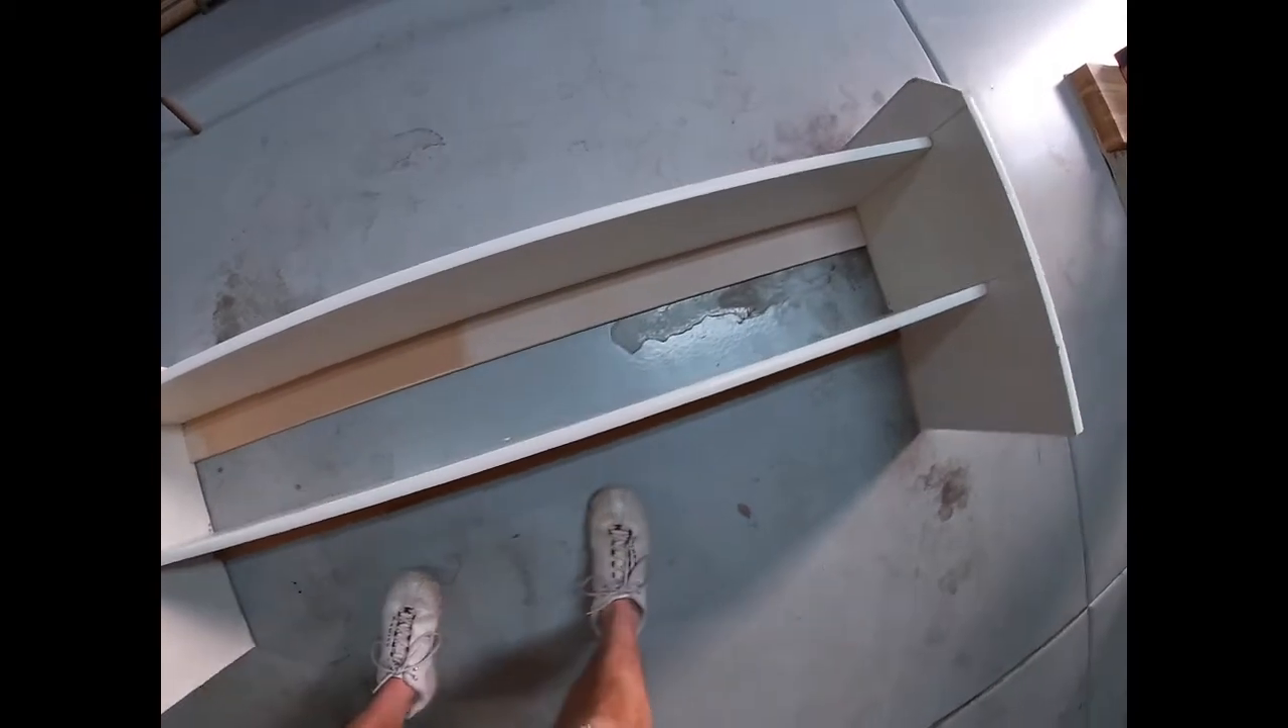So as you can see I've got it all put together it's pretty simple just two end pieces two shelves.